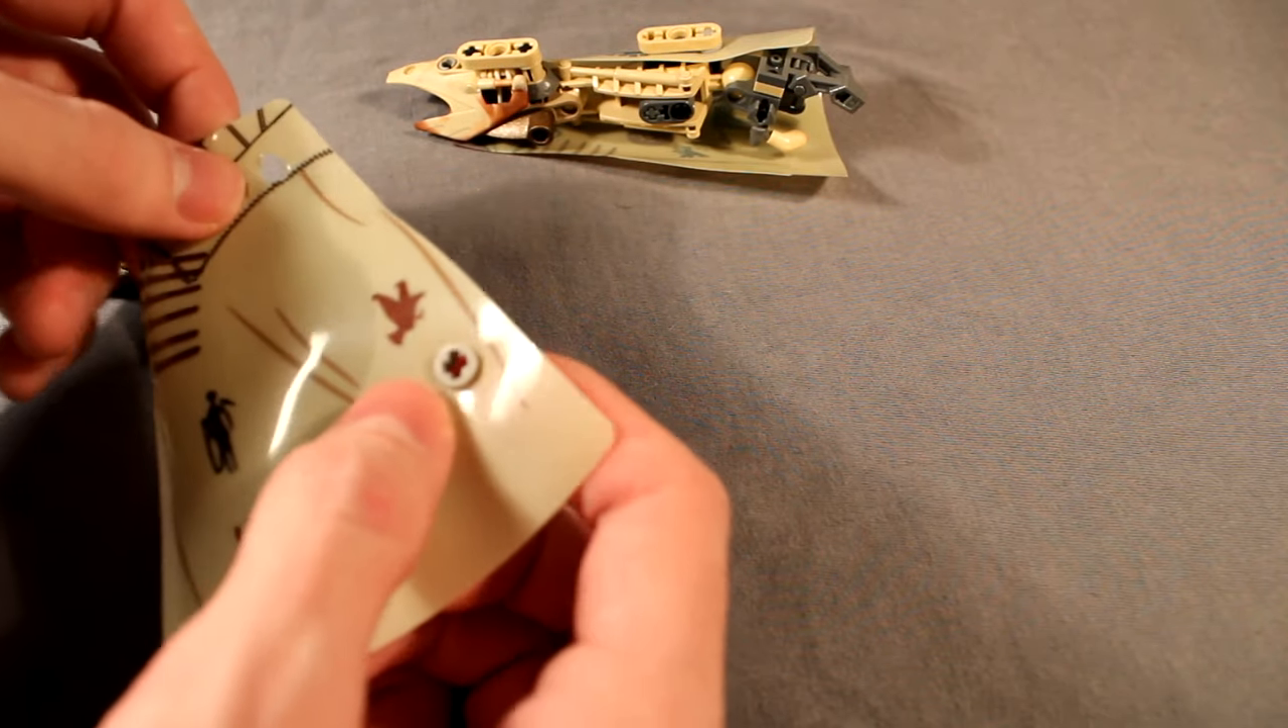And I have a washer crammed into one of the holes. It's a little bit squeezed in there, but it actually does fit.